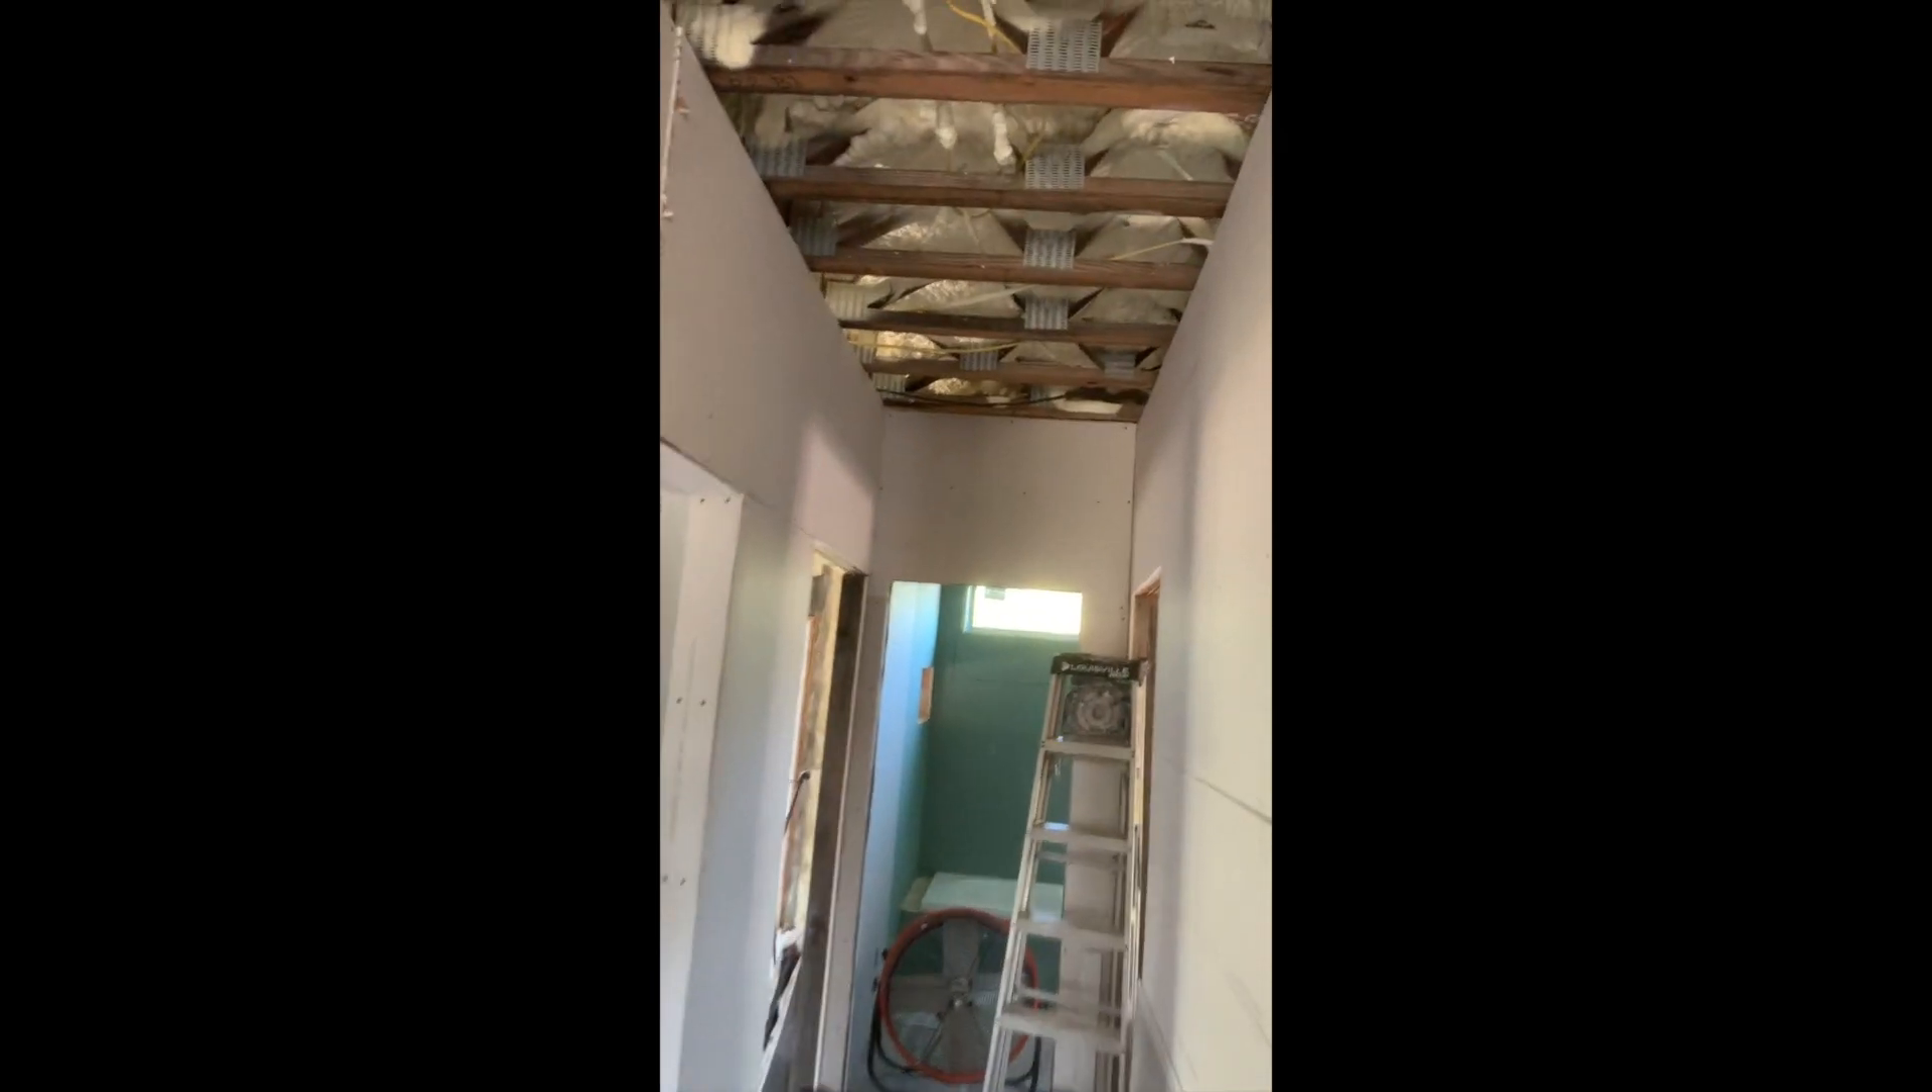We finished the sheetrock on the hallway today didn't do the ceiling yet because we got to run some ac lines and after we run those ac lines then i can do the ceiling.